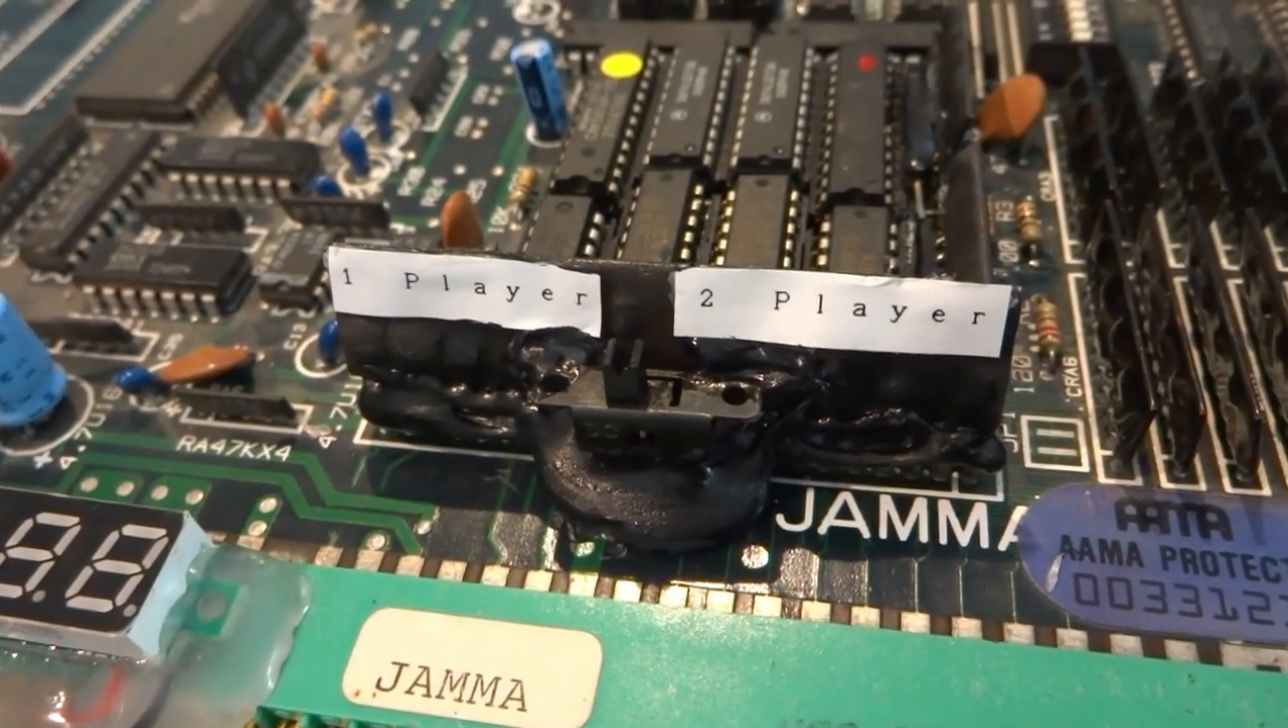Okay so as you can see here i've fixed this switch down with some hot glue and i've made a couple of labels for this.